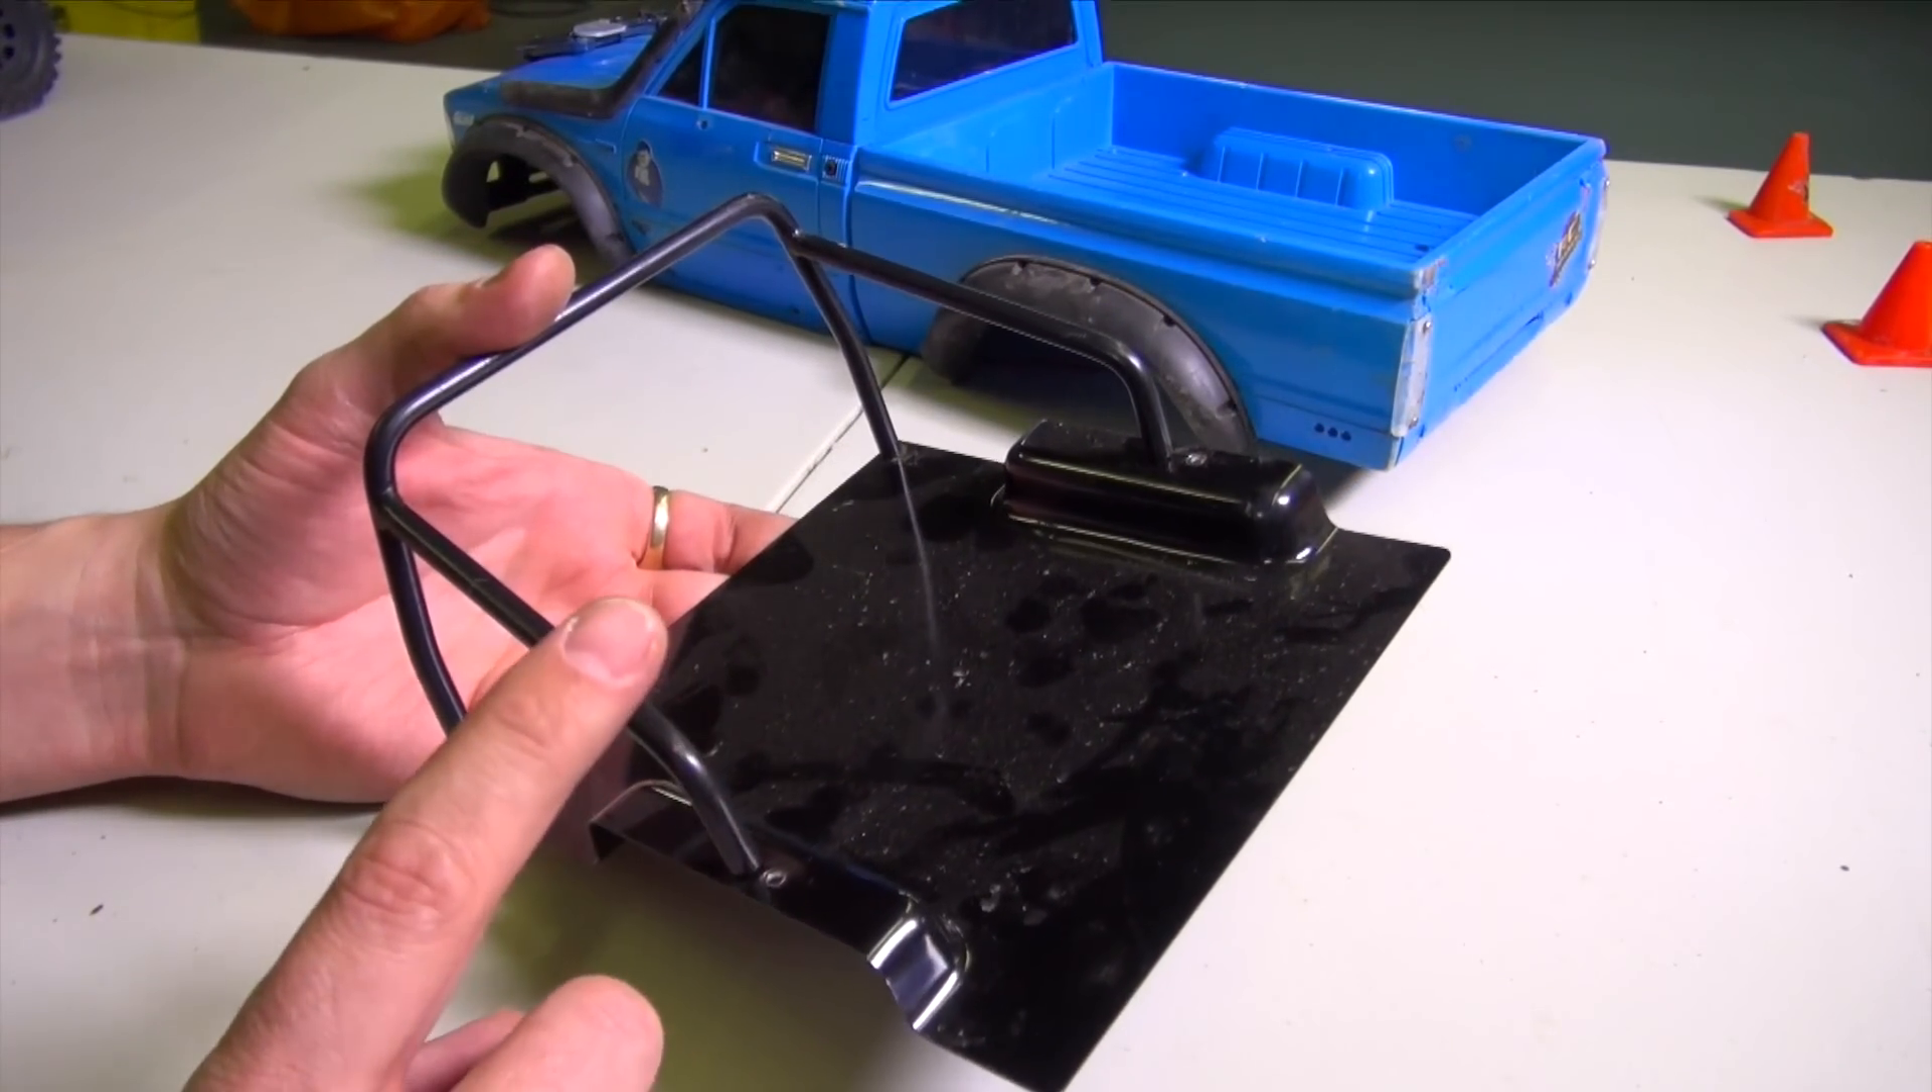What I'm going to do today, you can see I've already removed this back roll bar and the reason why I'm going to do that is I'm actually going to use this in my Ford FX4 that I have.